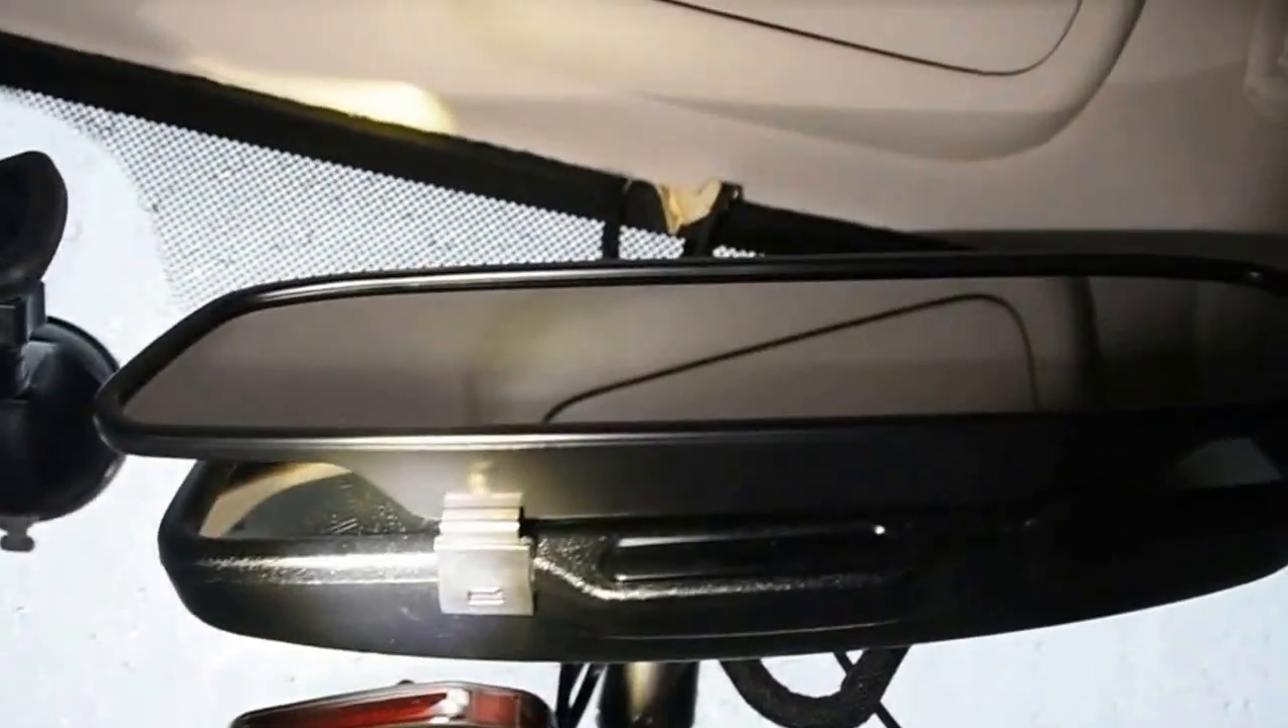But, you can see the gap in between the mirror and the clip-on mirror.